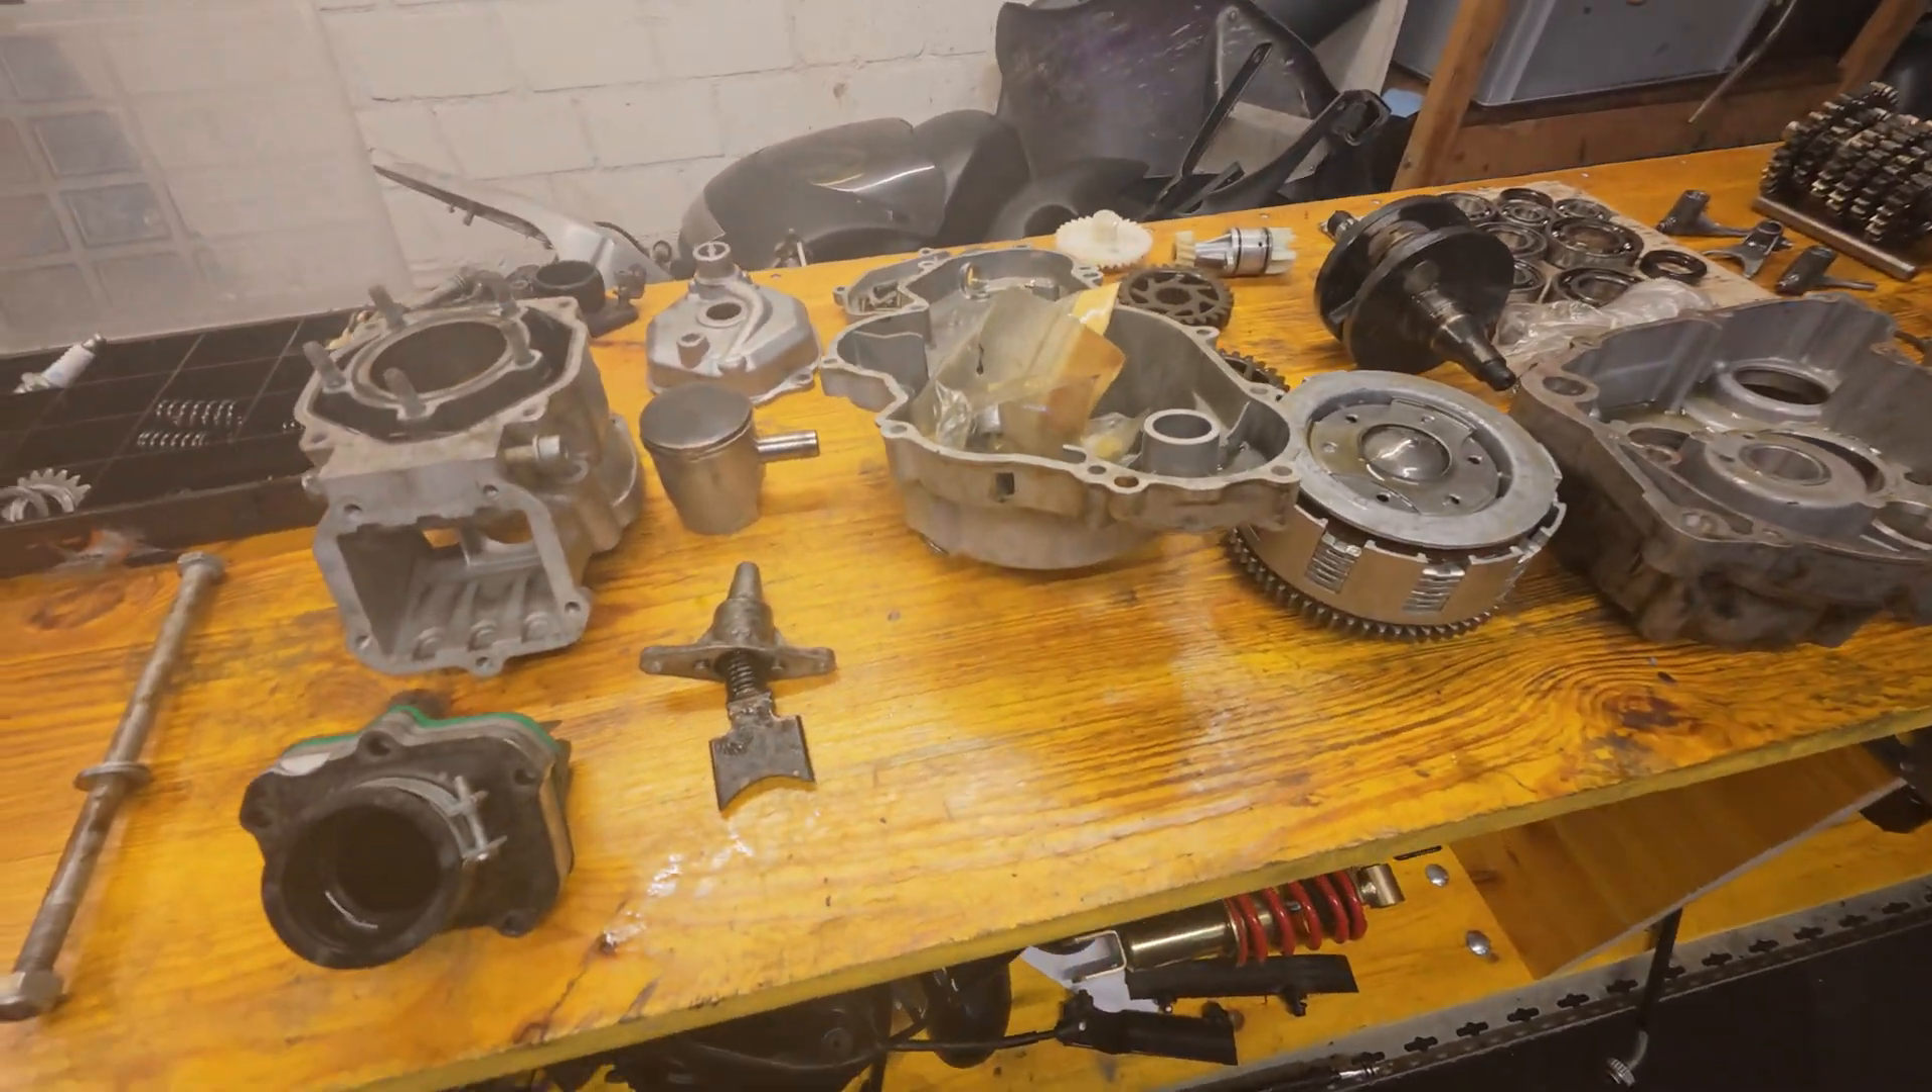So we got every part of the engine now disassembled here.